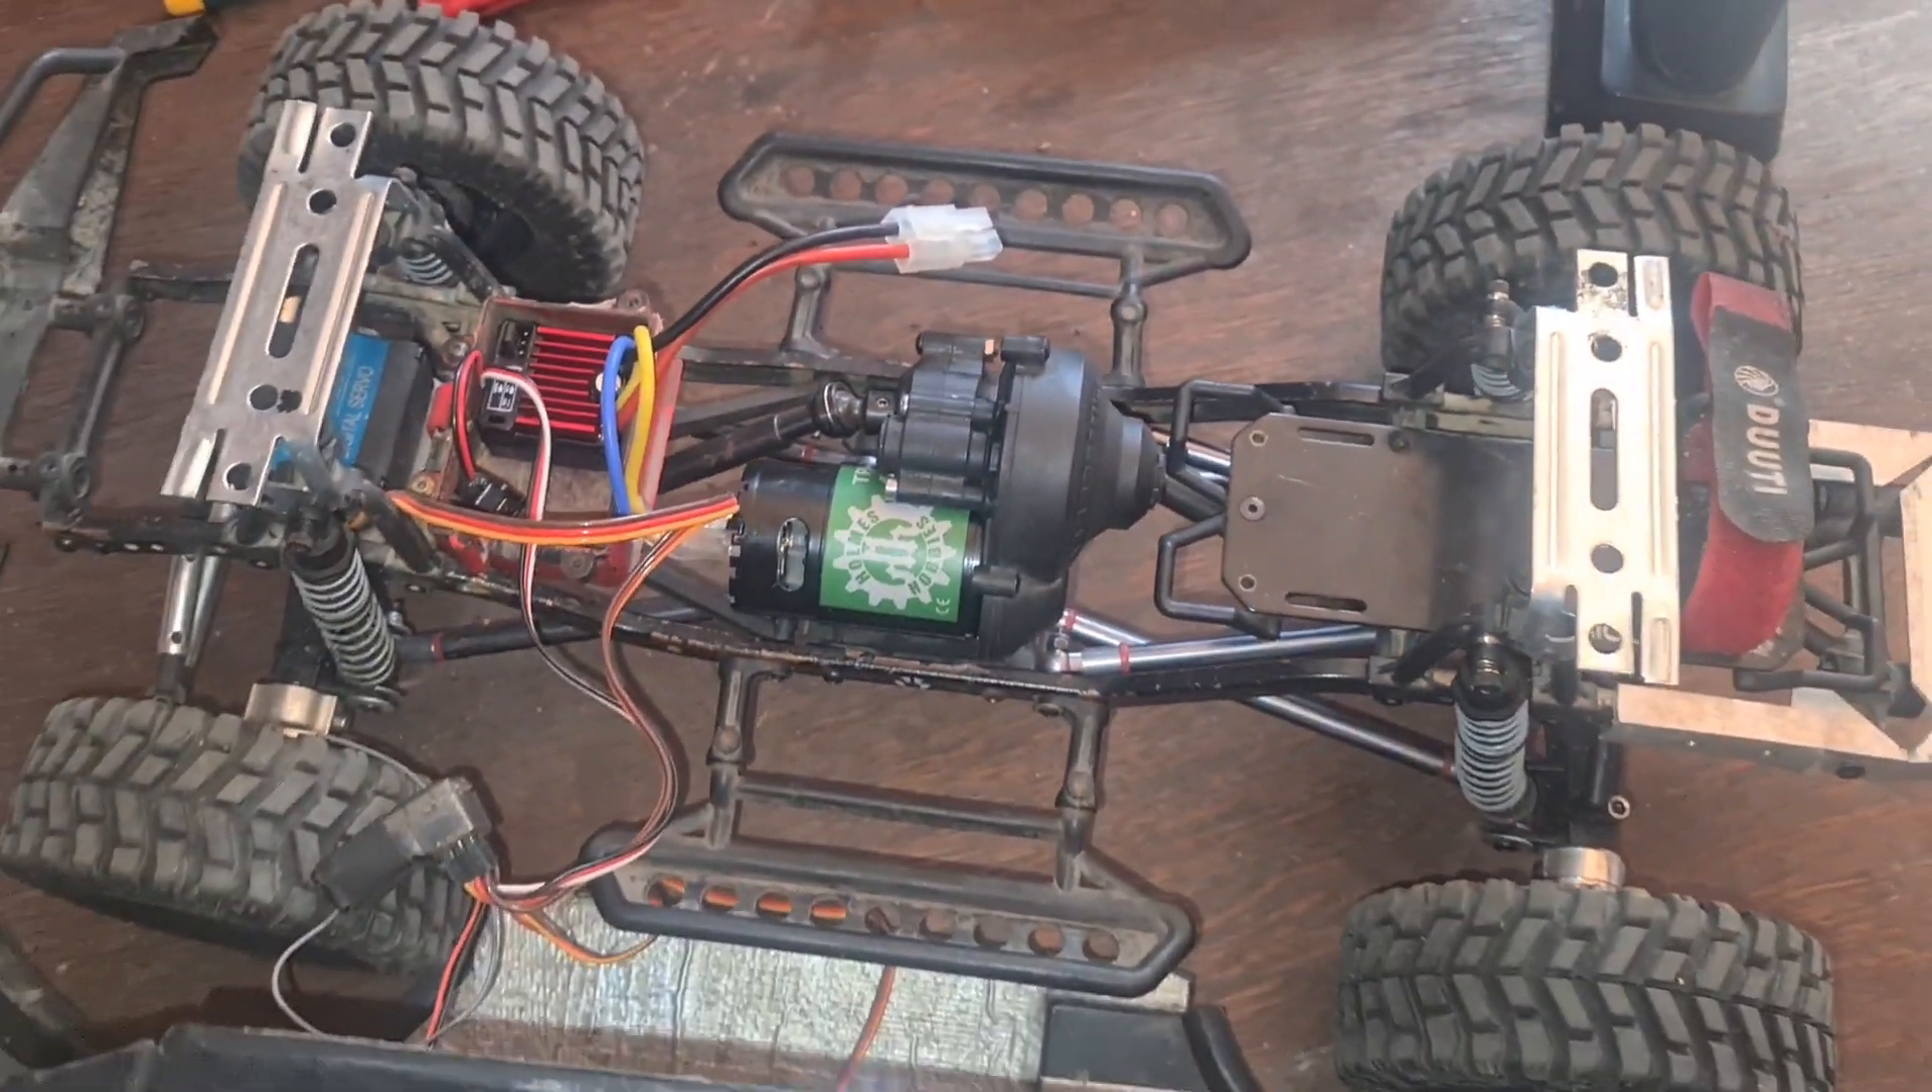Так ну все коробка с мотором на месте шасси собрано все.